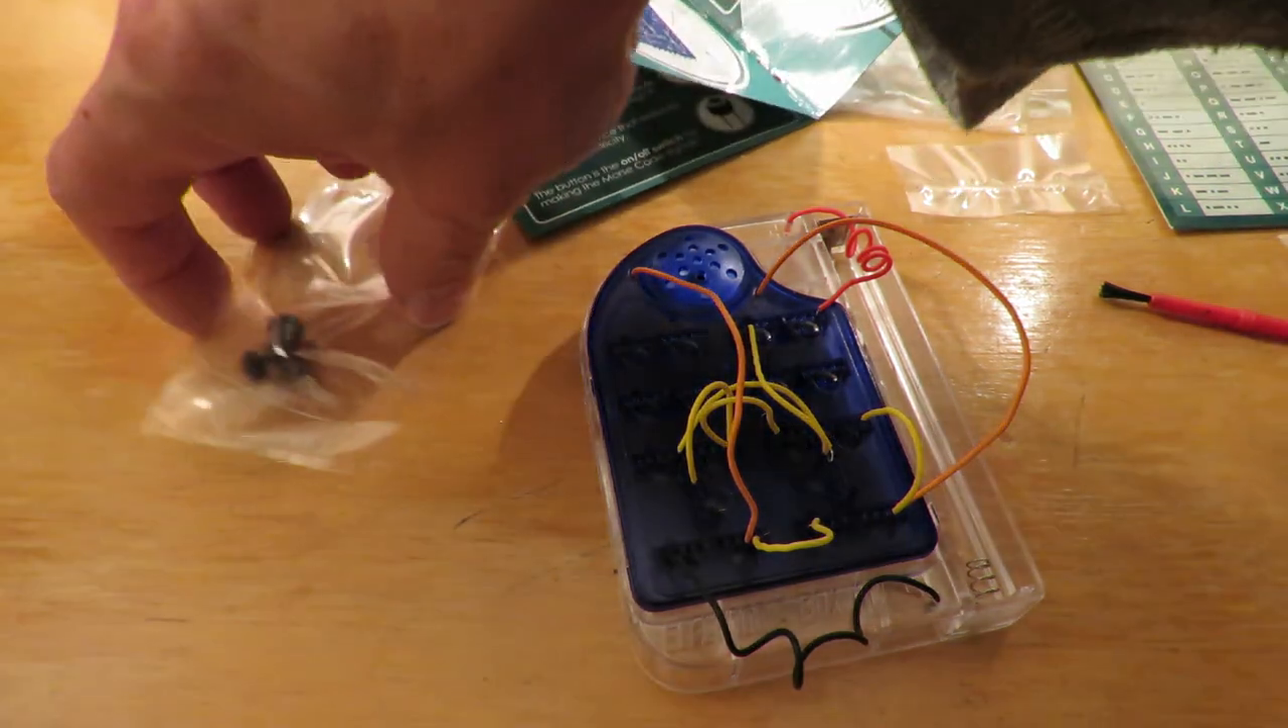I've spent a ridiculous amount of time trying to get those wires in place and we haven't even started trying to put the circuit components in.